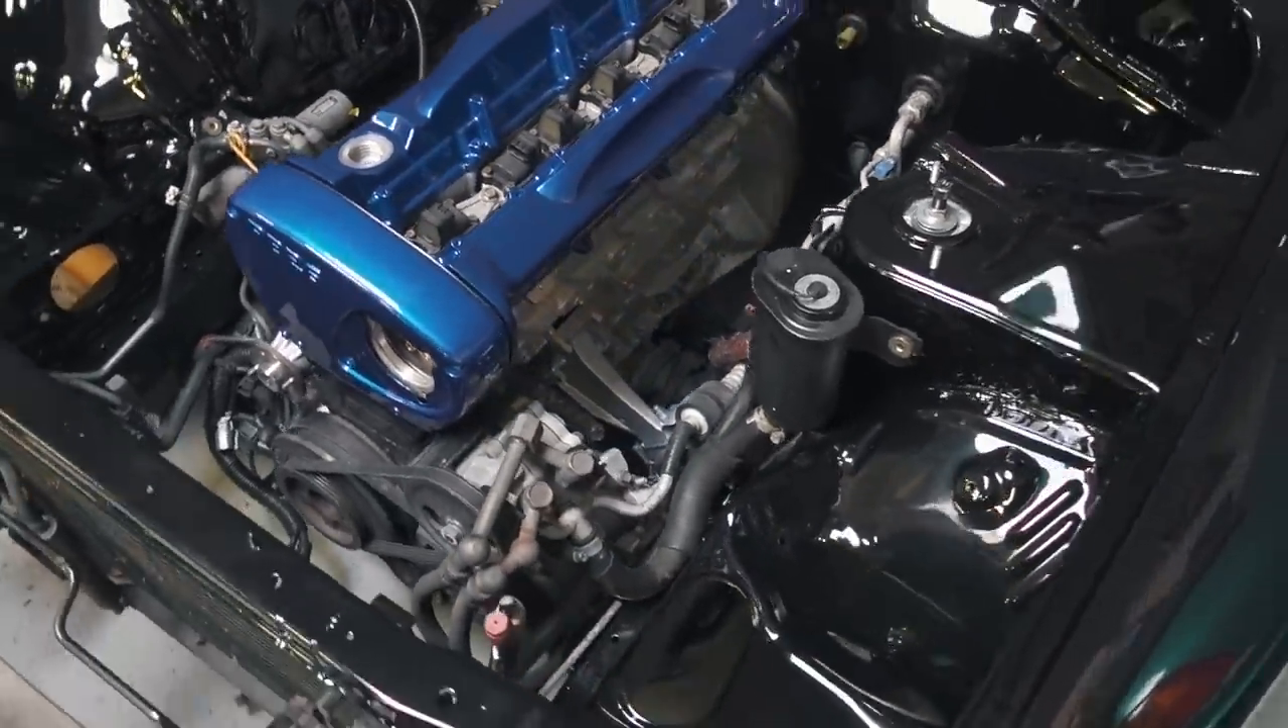We are missing the spark plug cover because that is still at the body shop getting laid in carbon fiber.